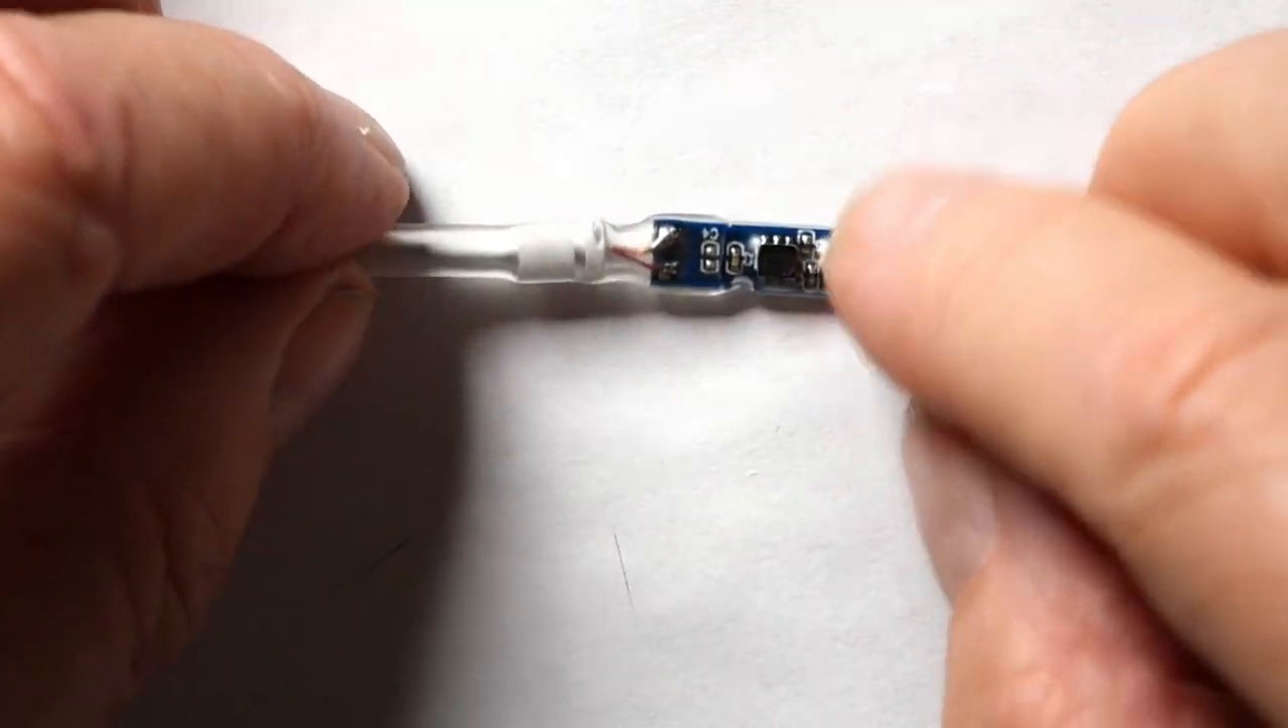So there we have the heat shrink tube now supporting the cable.